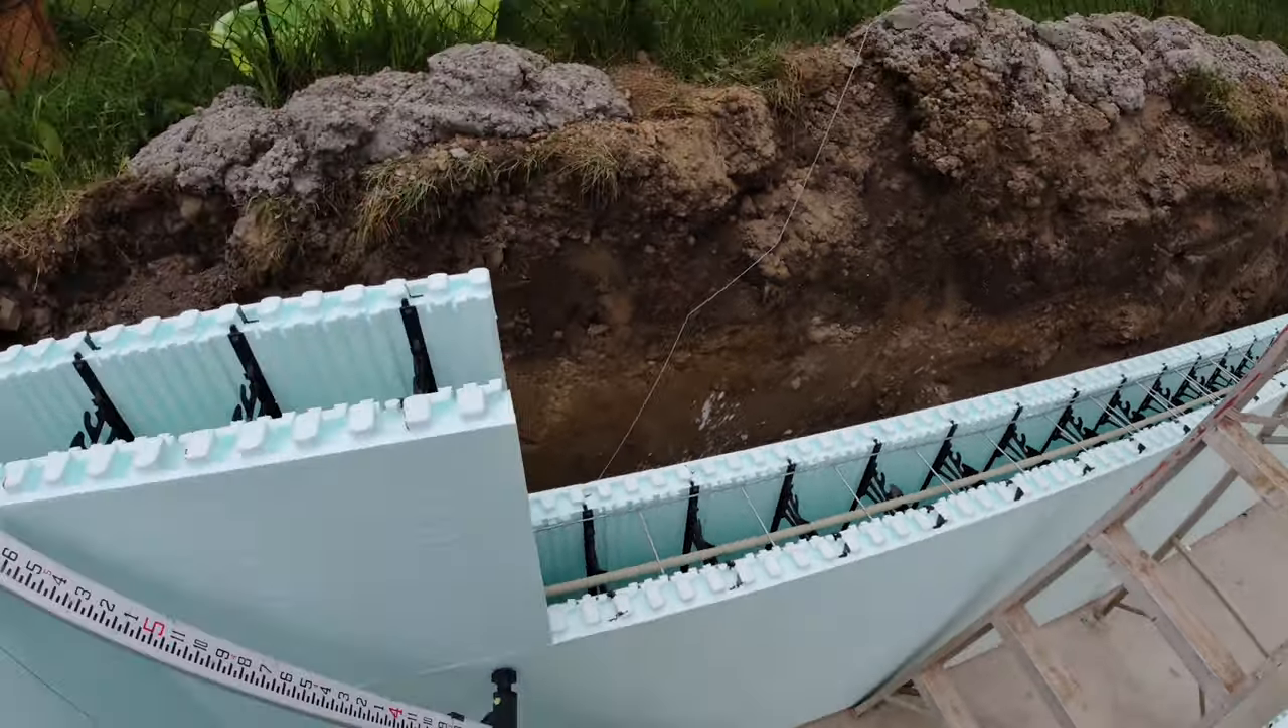As you can see behind me we are starting to throw down some of our insulated concrete walls, this is what our pools are built out of.